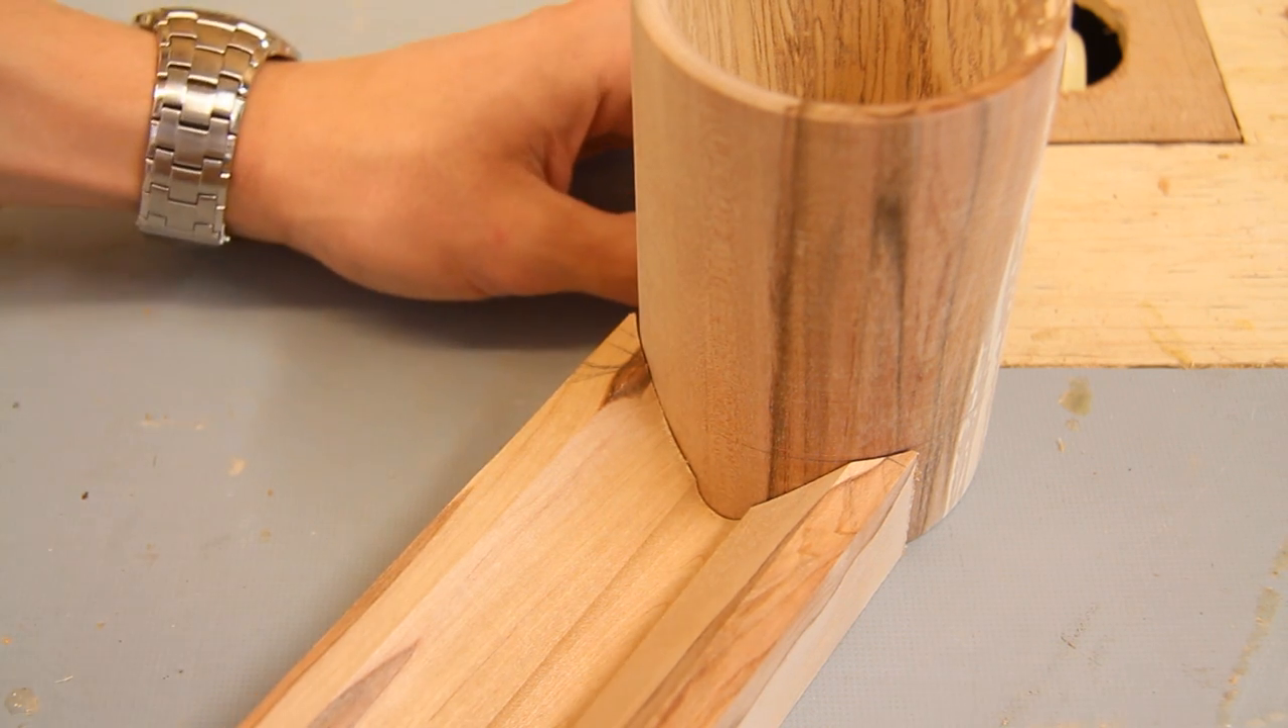So there we go after a fair bit of careful sanding I've got a reasonable join between the two parts.